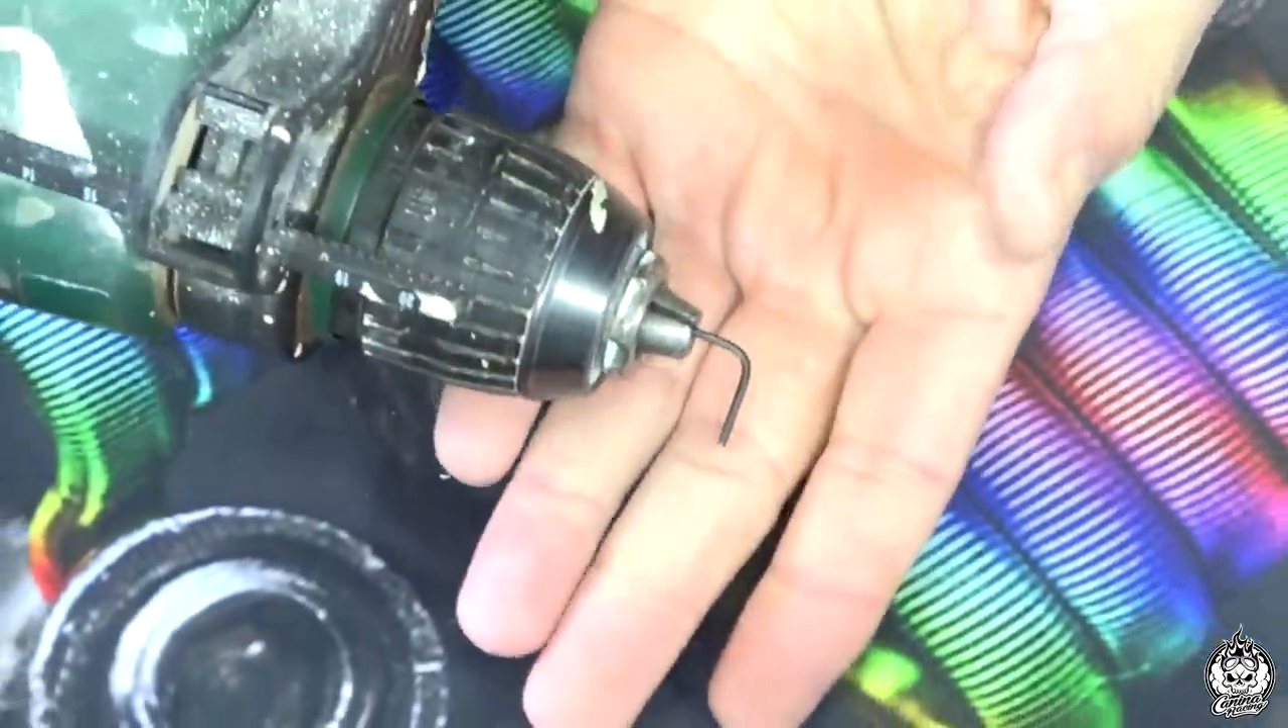Ya está puesta aquí. La llave allen.